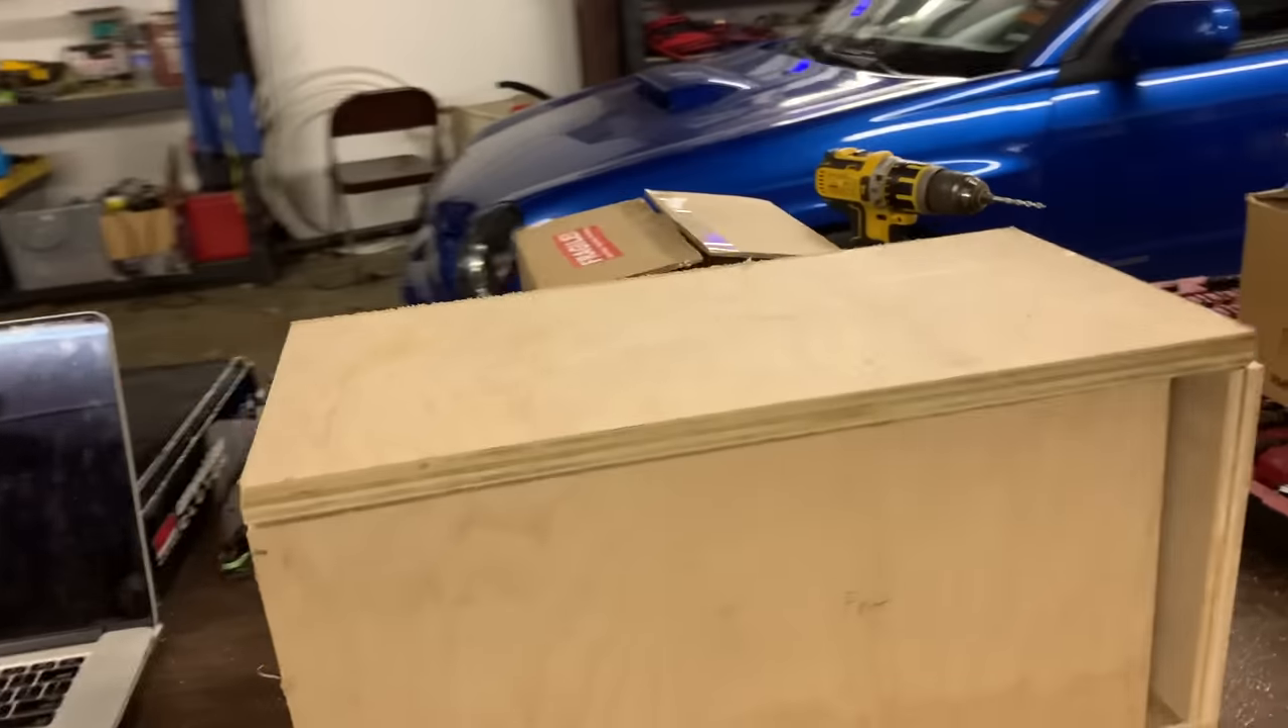Put the top on there. It sits nice and flush, so everything was cut really, really square.